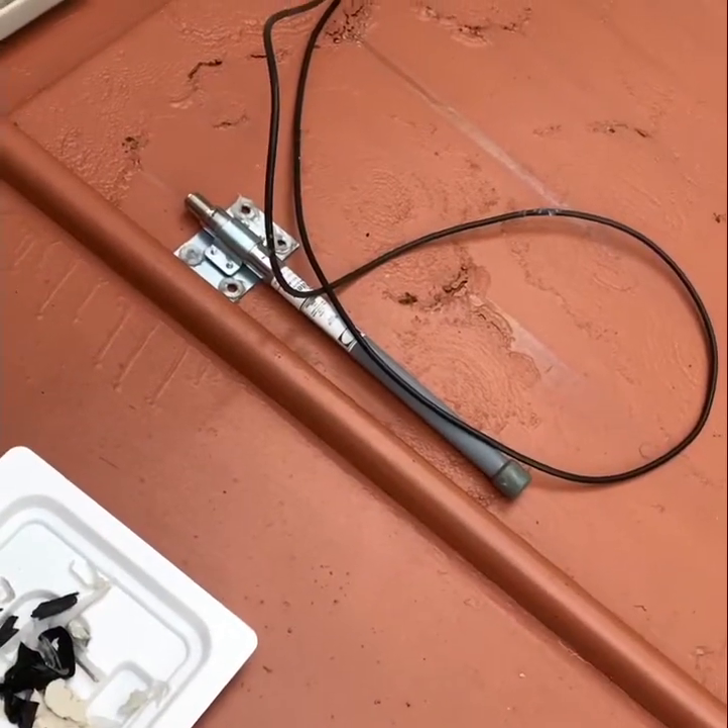Got the old Wi-Fi antenna off the wall.